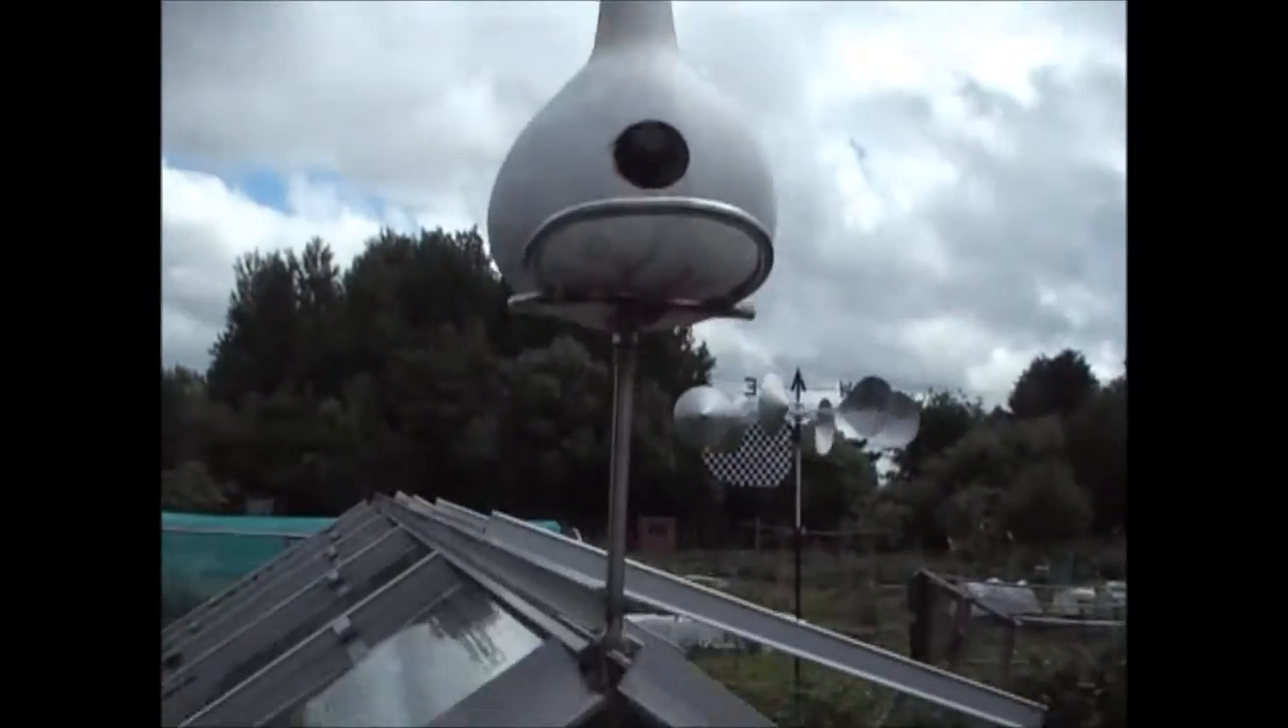Okay, so there's the birdhouse gourd in position, as you can see it's attaching to the roof, and it goes along this form here.